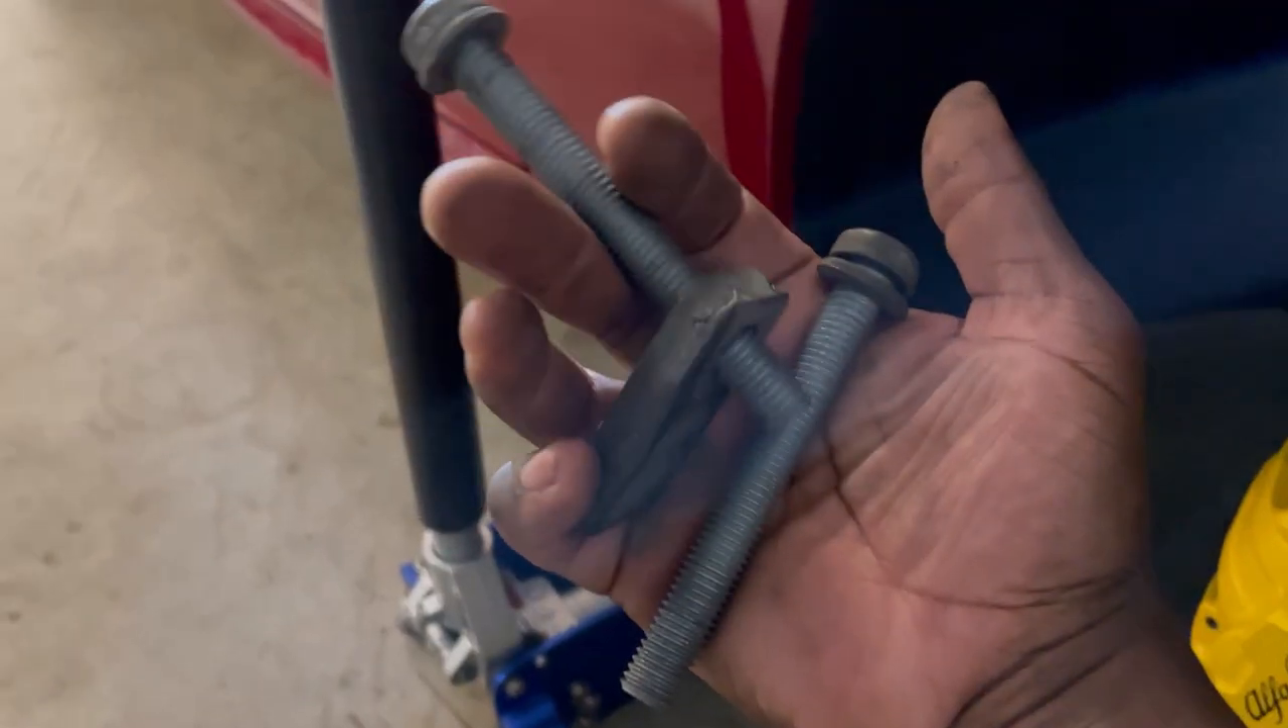So I've got both bolts out.